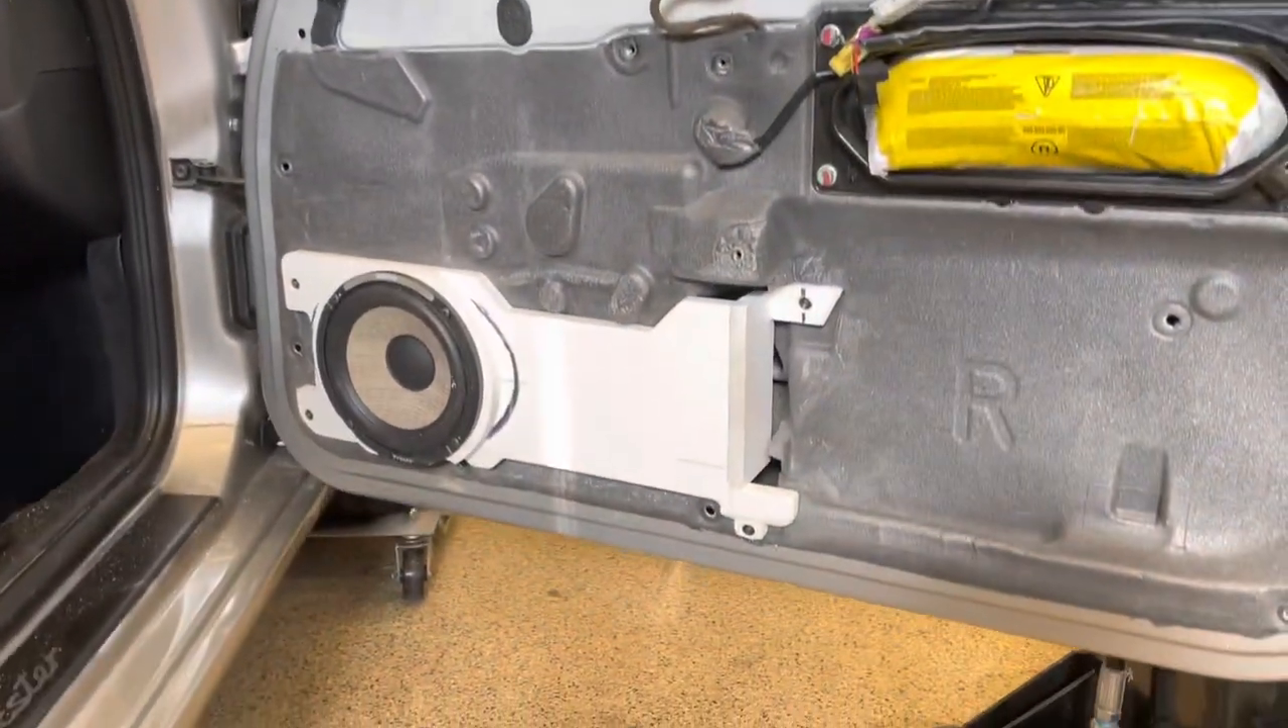I put my baffle in so you guys can see exactly what it looks like installed.